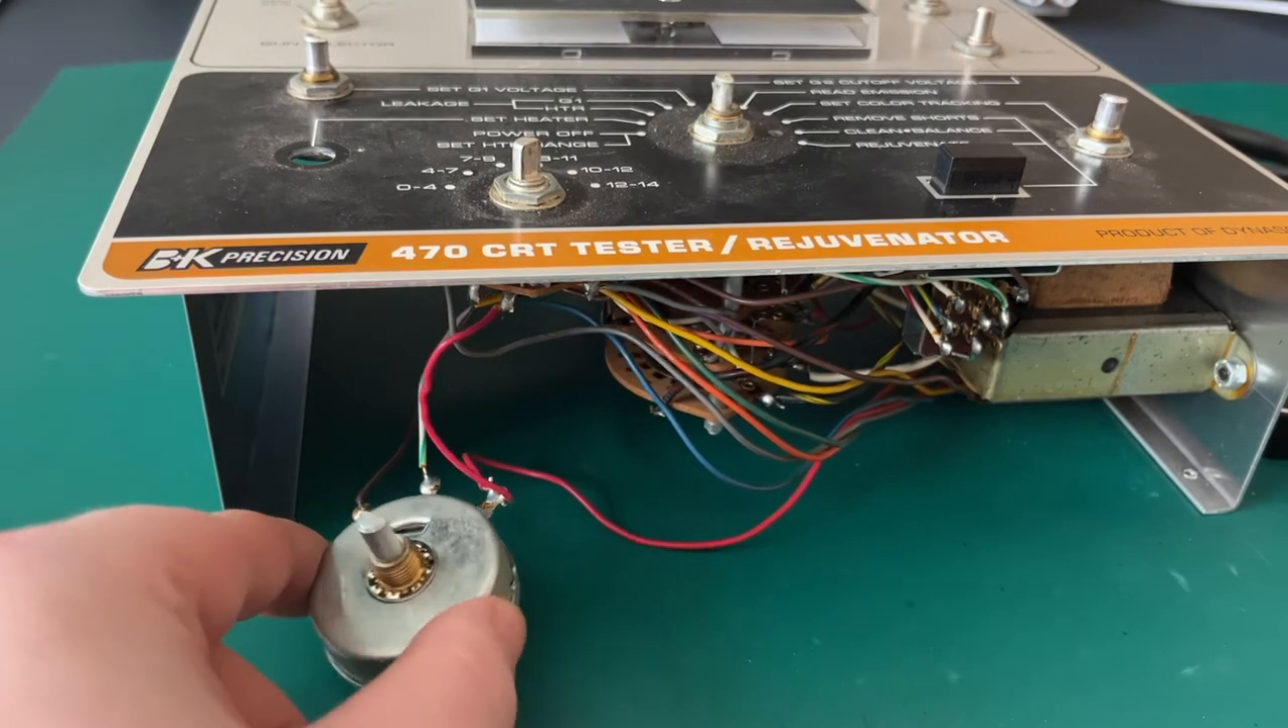Okay so i've got the potentiometer out now and i've just gently pulled it away from the board so it's clearer to the camera.